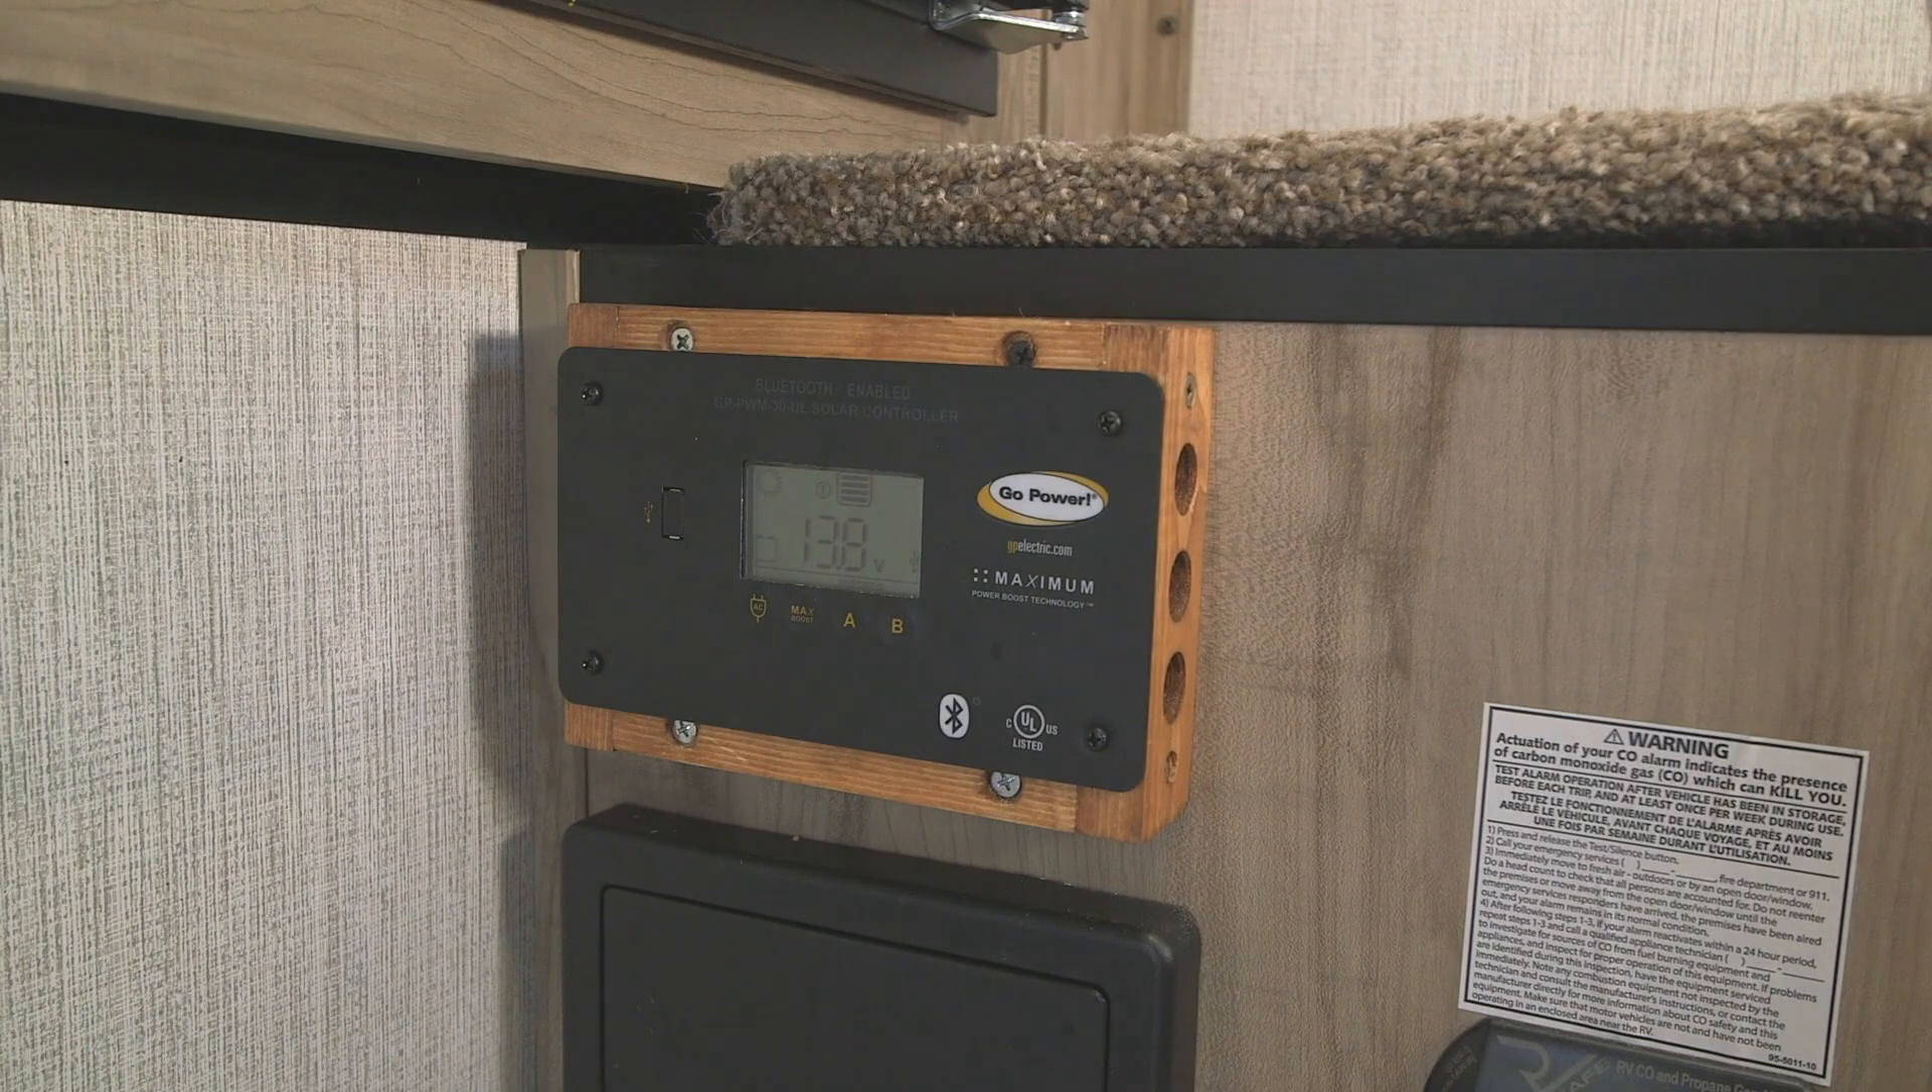The GoPower solar charge controller mounts very nicely on the frame that we built for the surface of the wiring cabinet here.